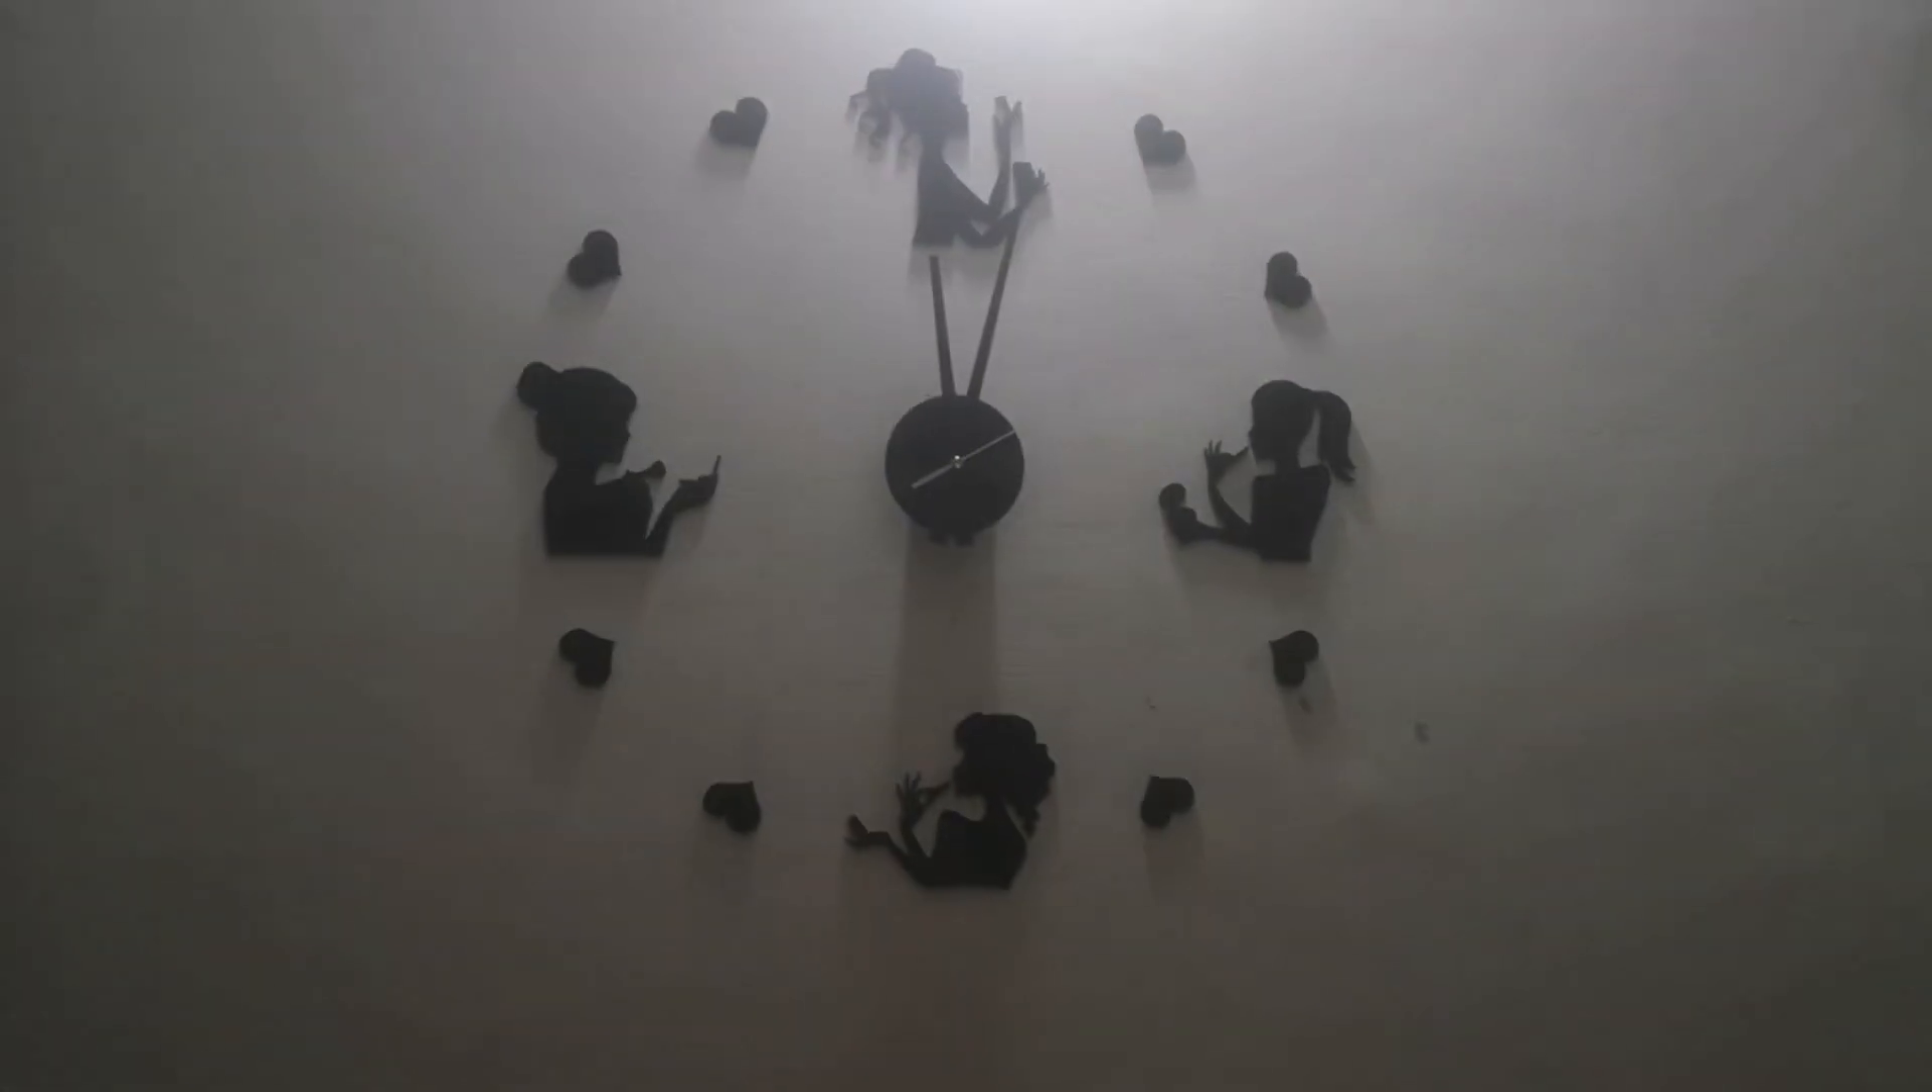ہمارا جو کلوک ہے وہ سیٹ ہو چکا ہے۔